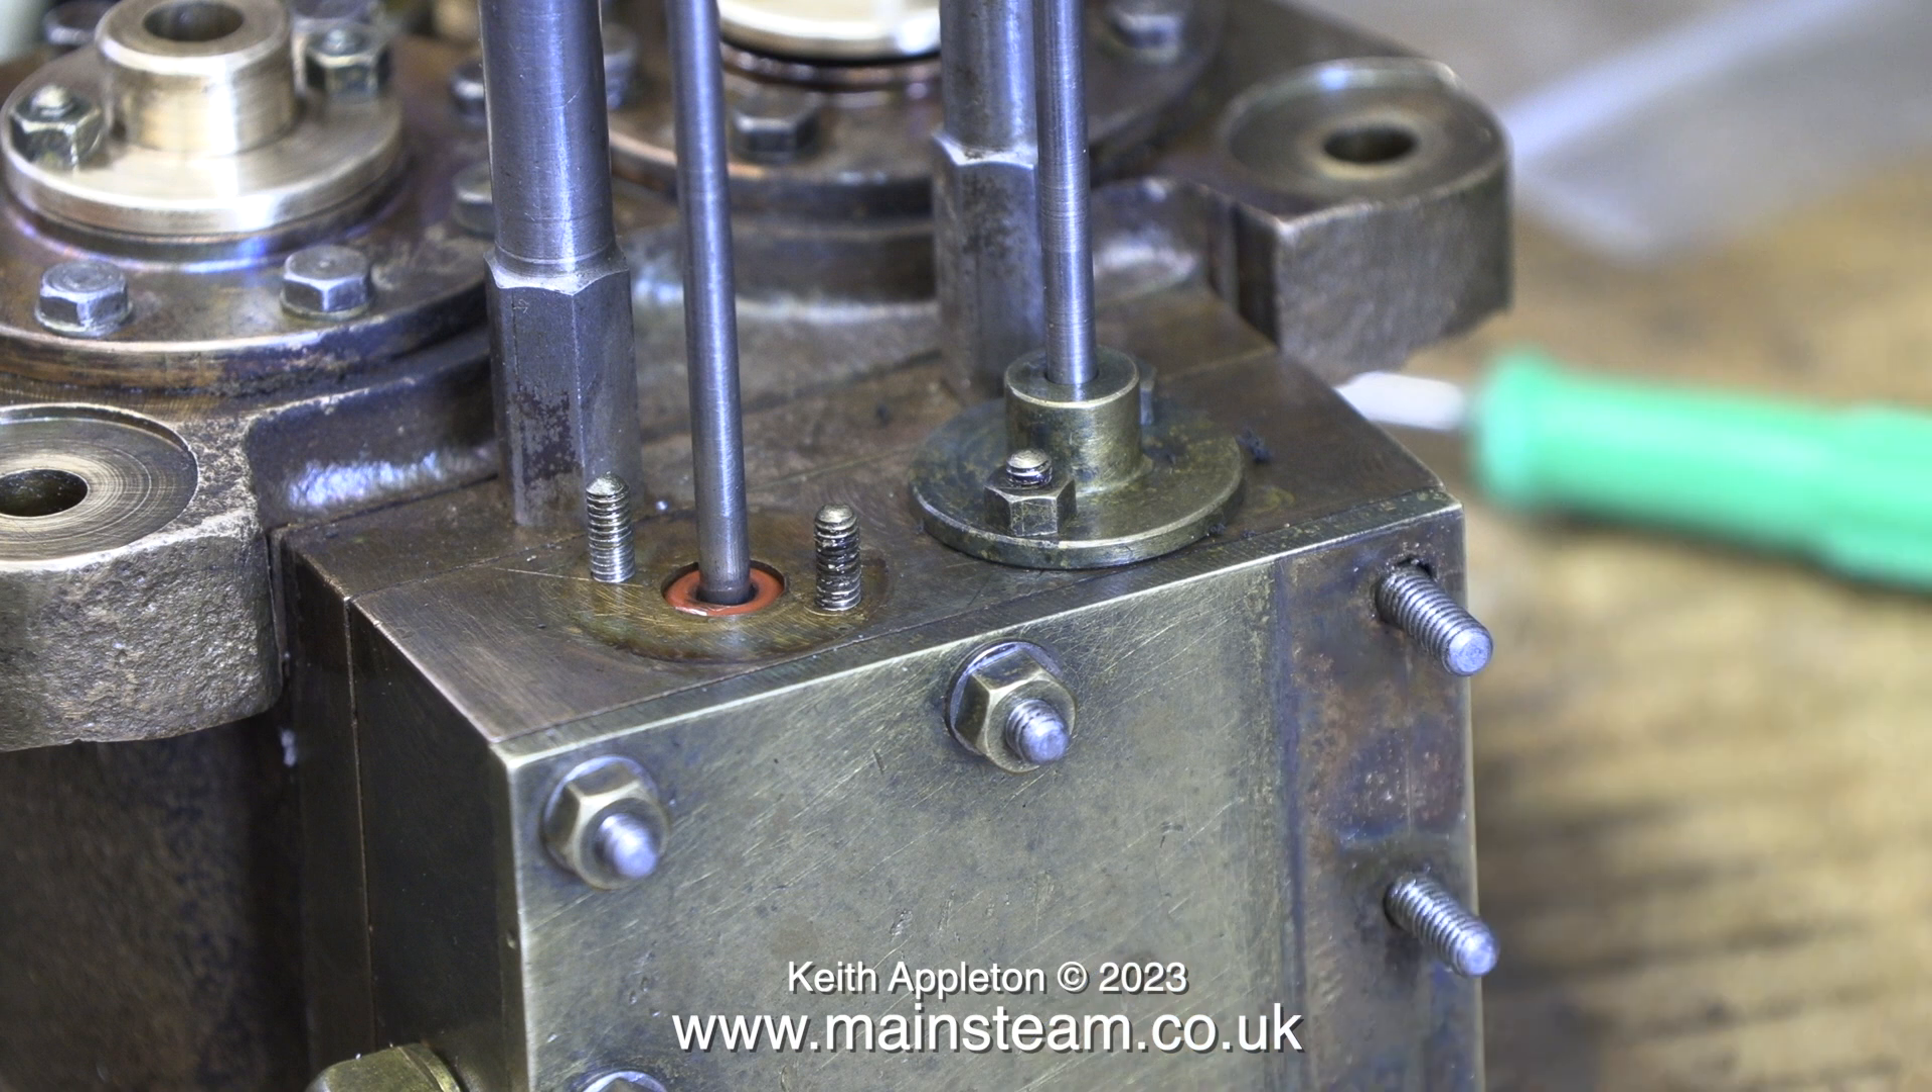This clip shows one of the gland covers removed and you can see the original o -ring in position.